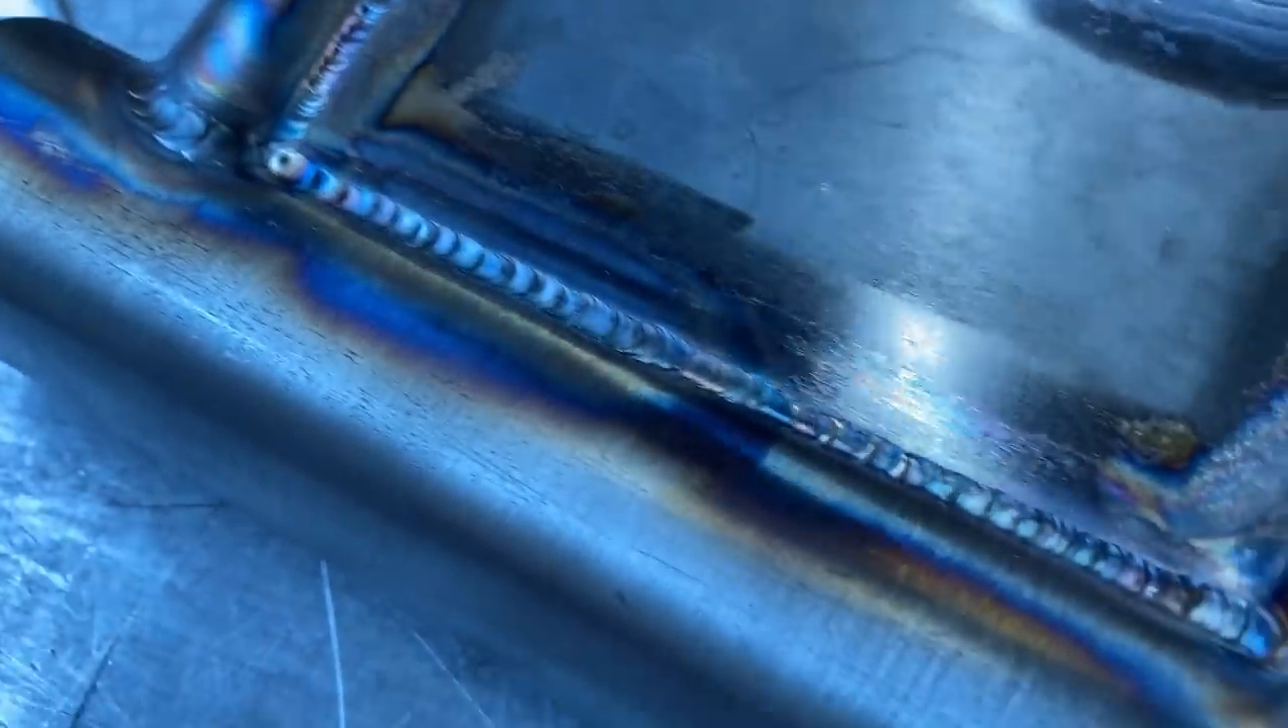Okay, the brace is welded in.